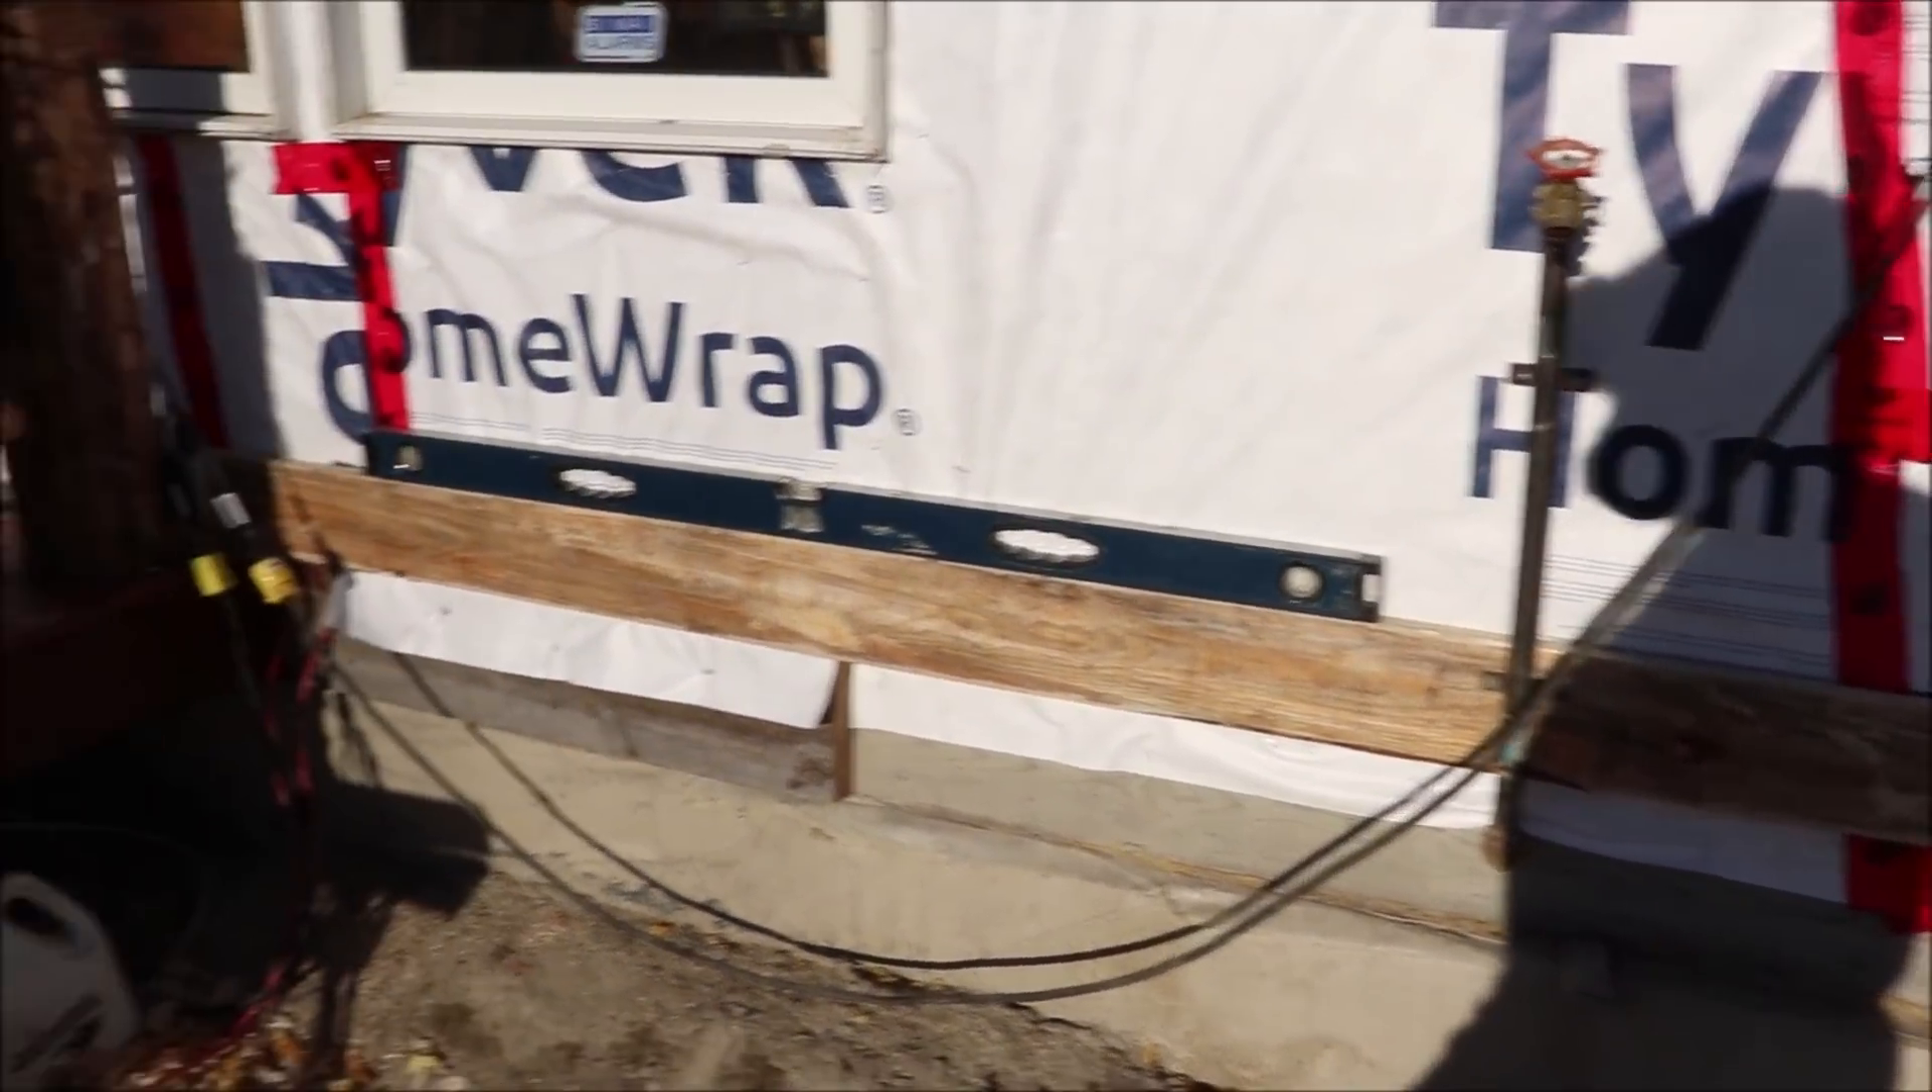So that's one piece of strapping on.